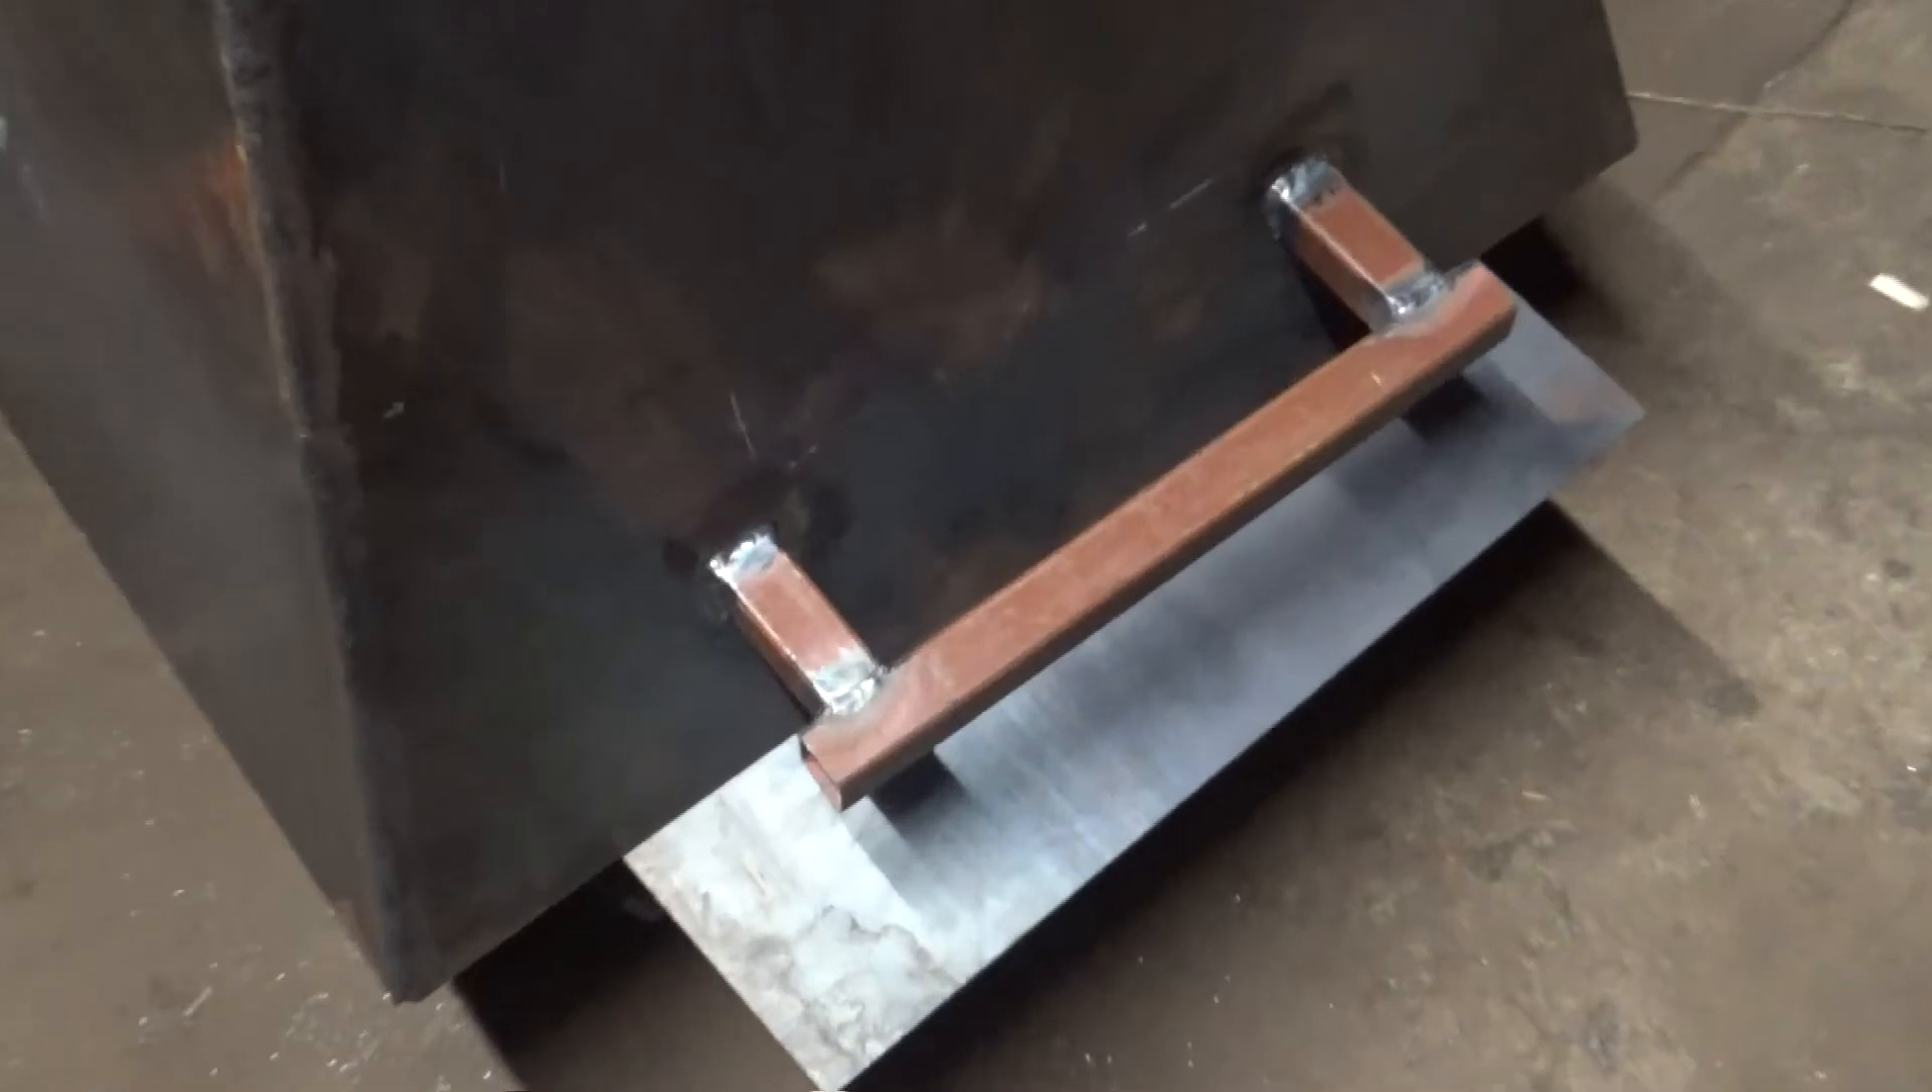Alright, I've got my handles welded on. kind of an ugly job.